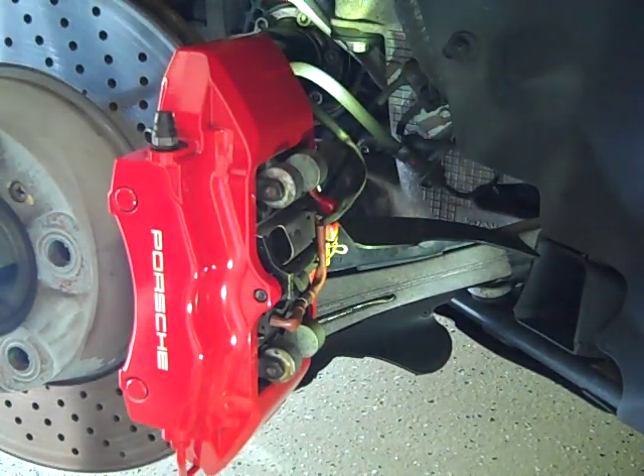So this is a 2009 Carrera 4S and I've already removed the rear wheel.